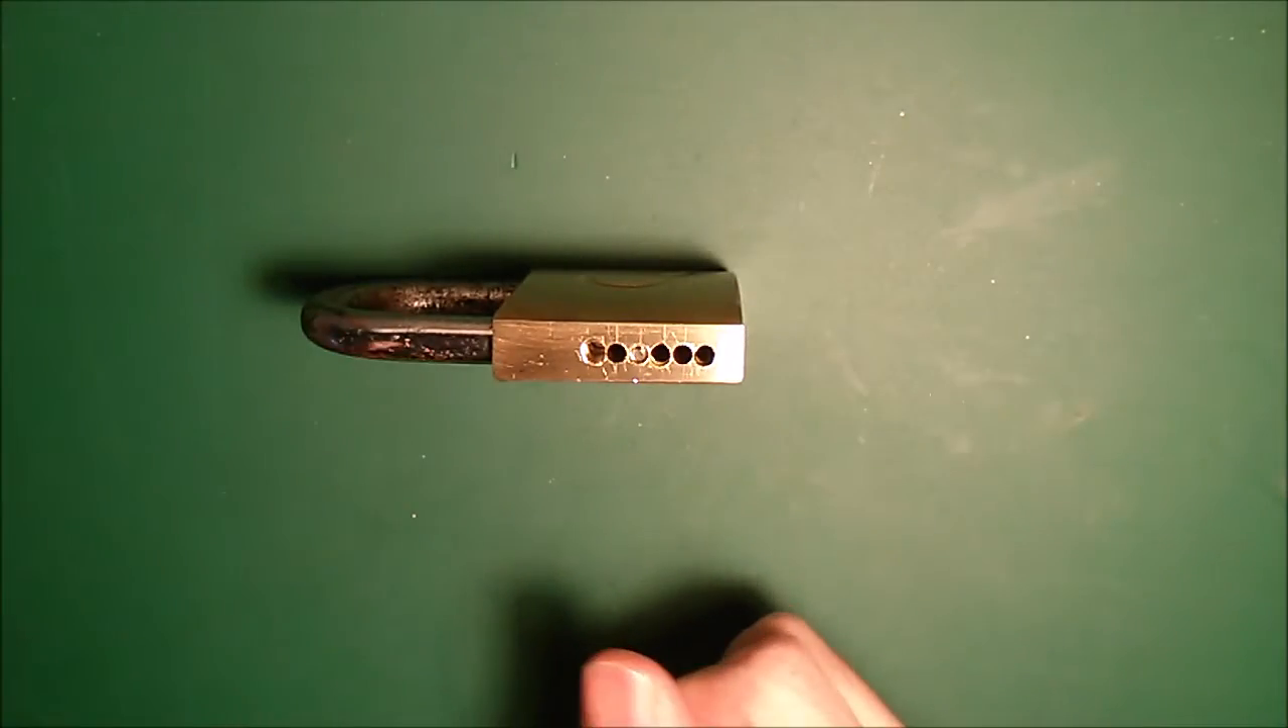Alright, so I've got most of the plugs out of the little pin ports here and I've encountered a couple of problems along the way.